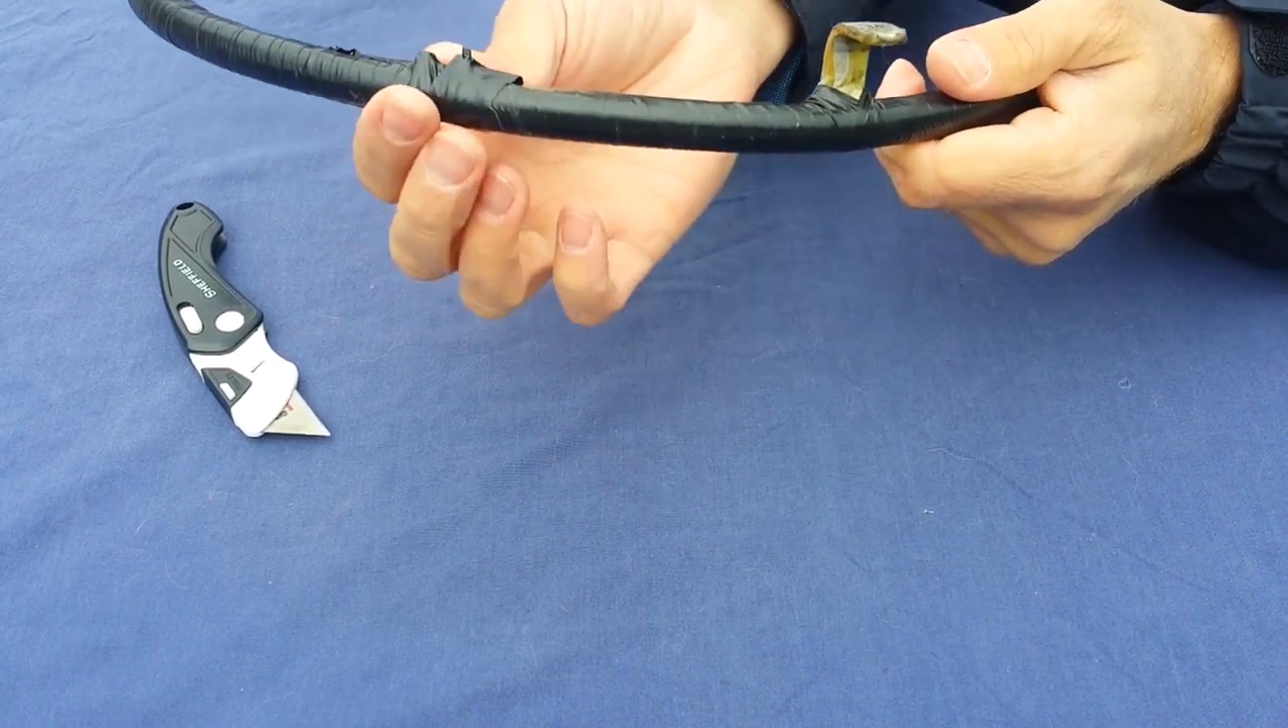And what we did was yesterday we finished up wrapping the electrical tape all the way around and we came to the end.